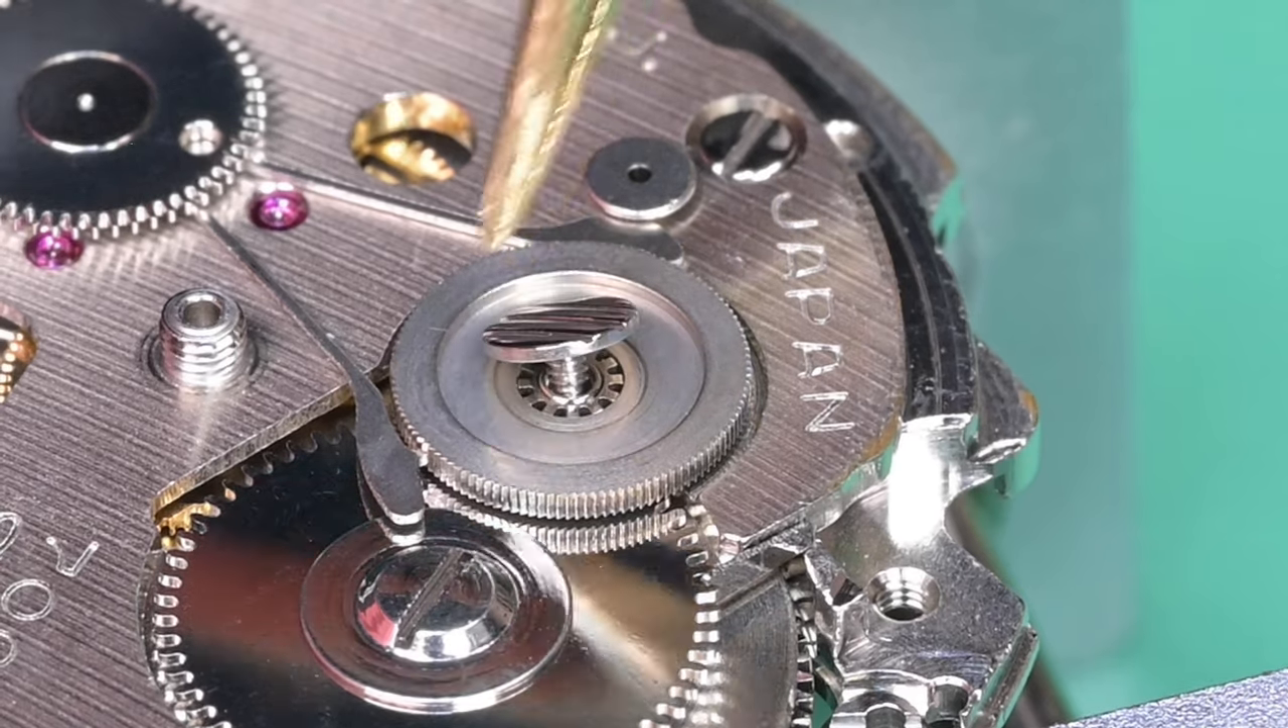We got the second reduction wheel in and I'm just kind of hand starting that reverse threaded screw and we'll go ahead and get that tightened down as well.